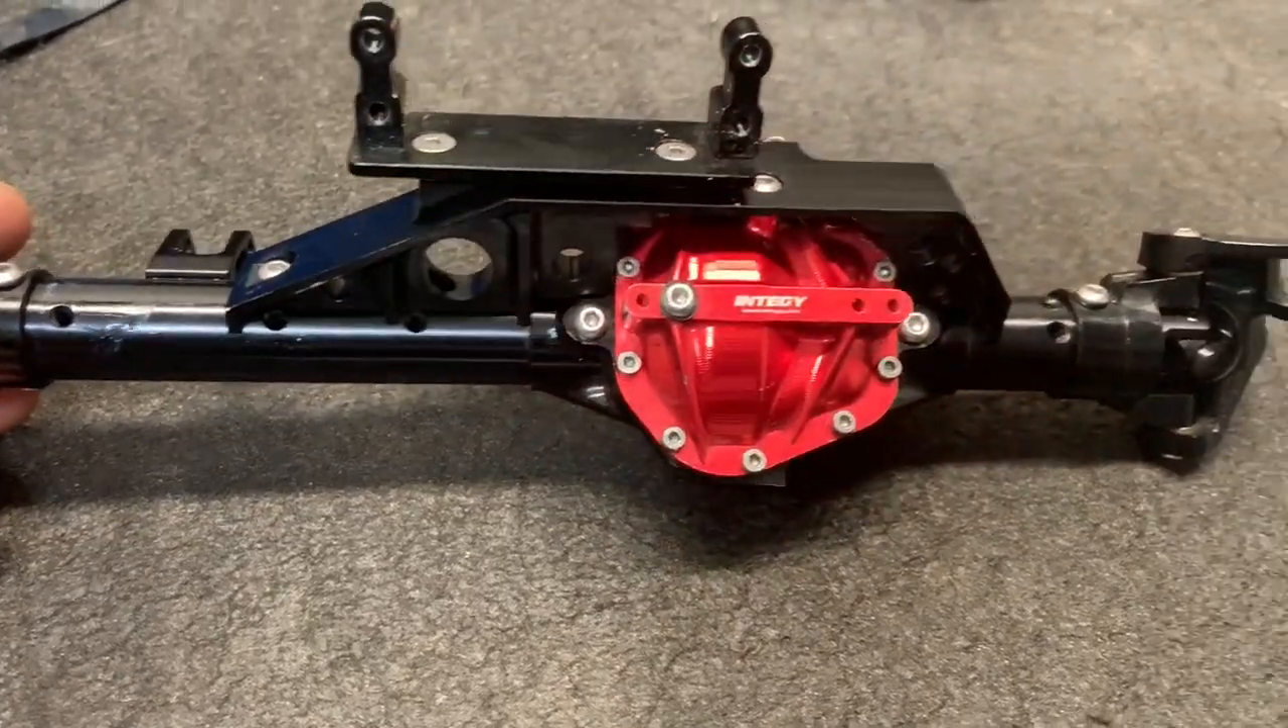The front axle is together and it looks nice and beefy.